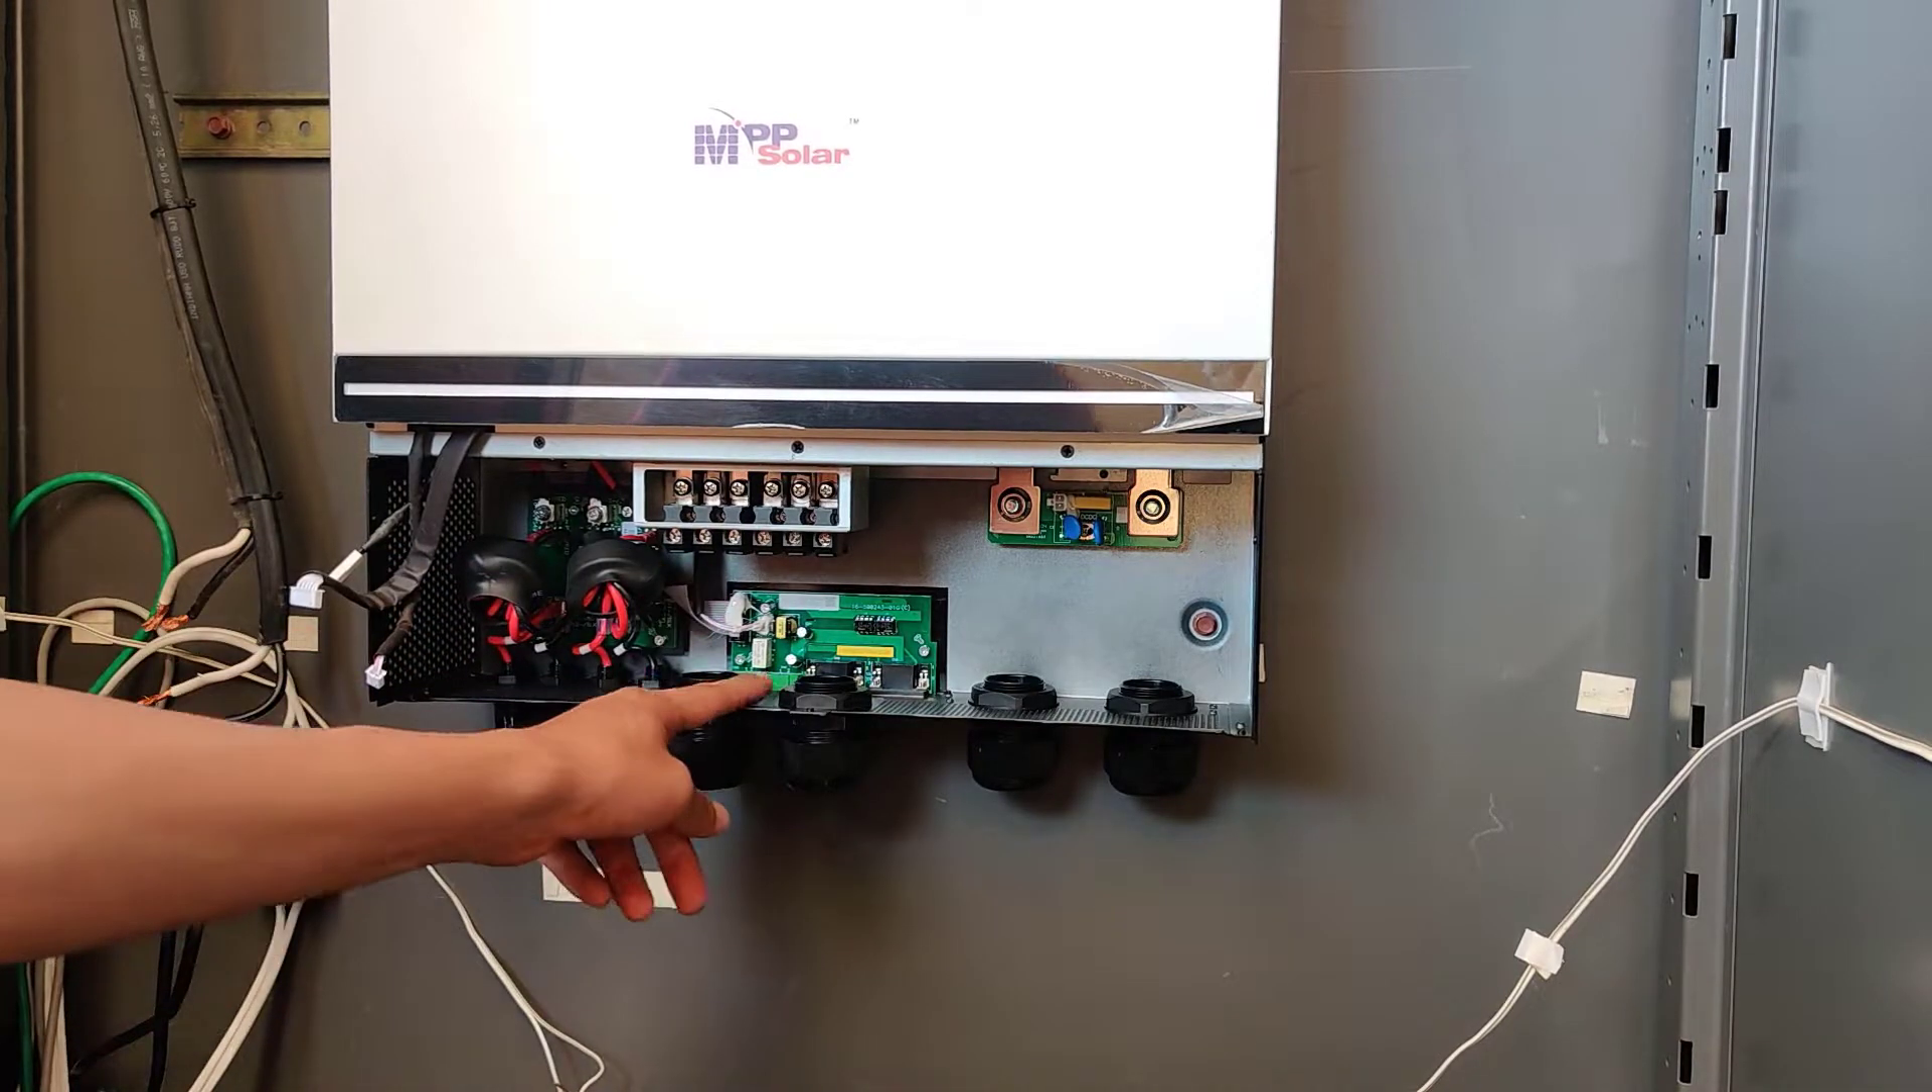Le he colocado estos acoplamientos por donde van a entrar los cables hacia el interior del inversor.